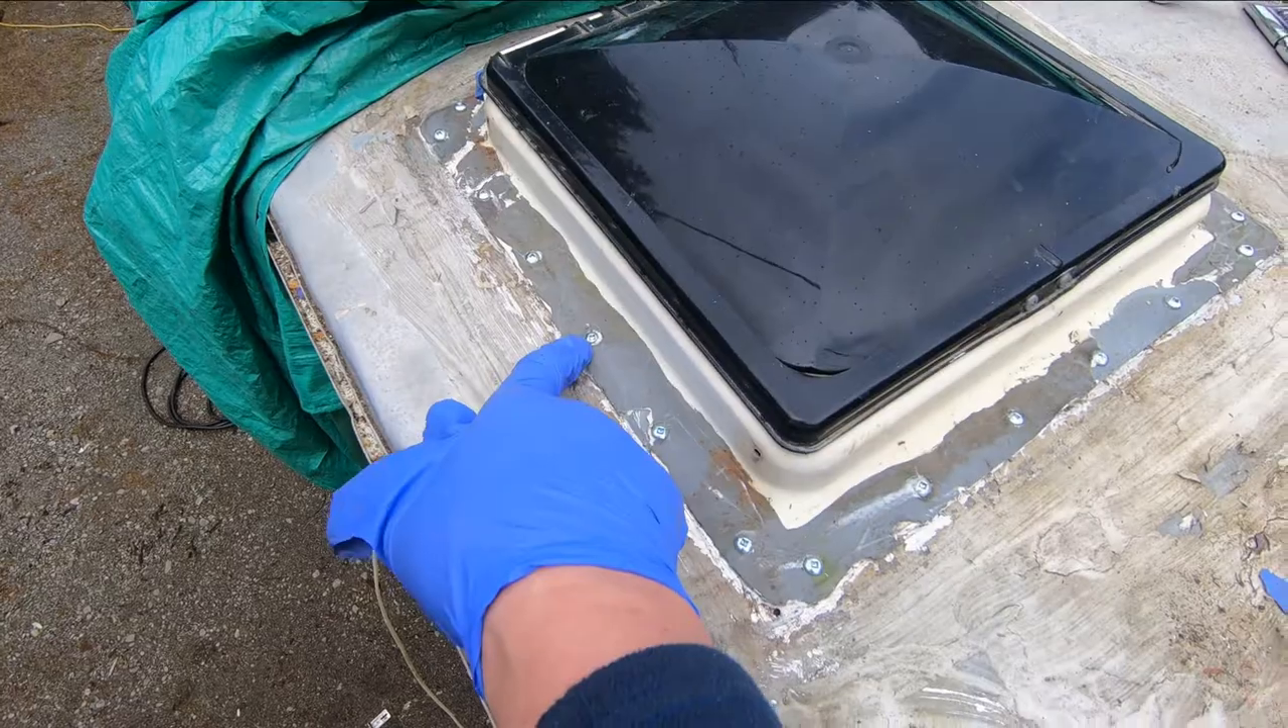So I put all the screws in there and it was nice to see a bit of the caulking come up around the screws as I screwed it down.